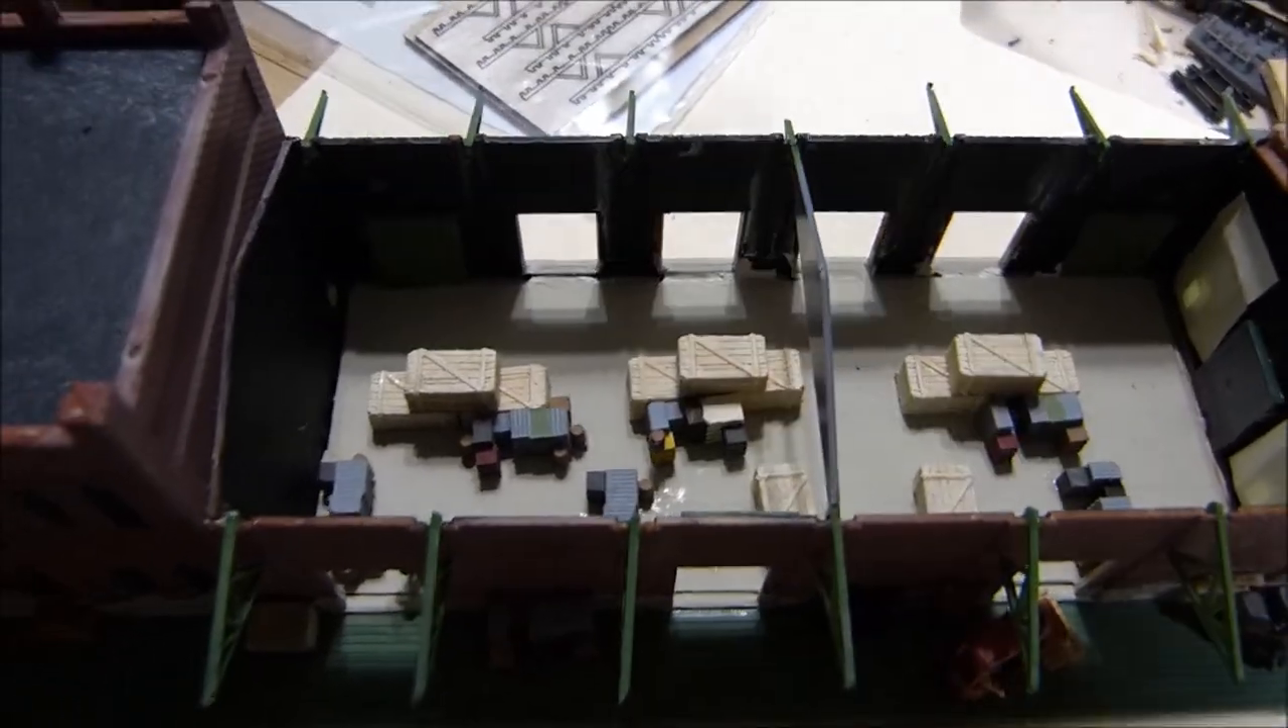I started putting in my, uh, crates and stuff.